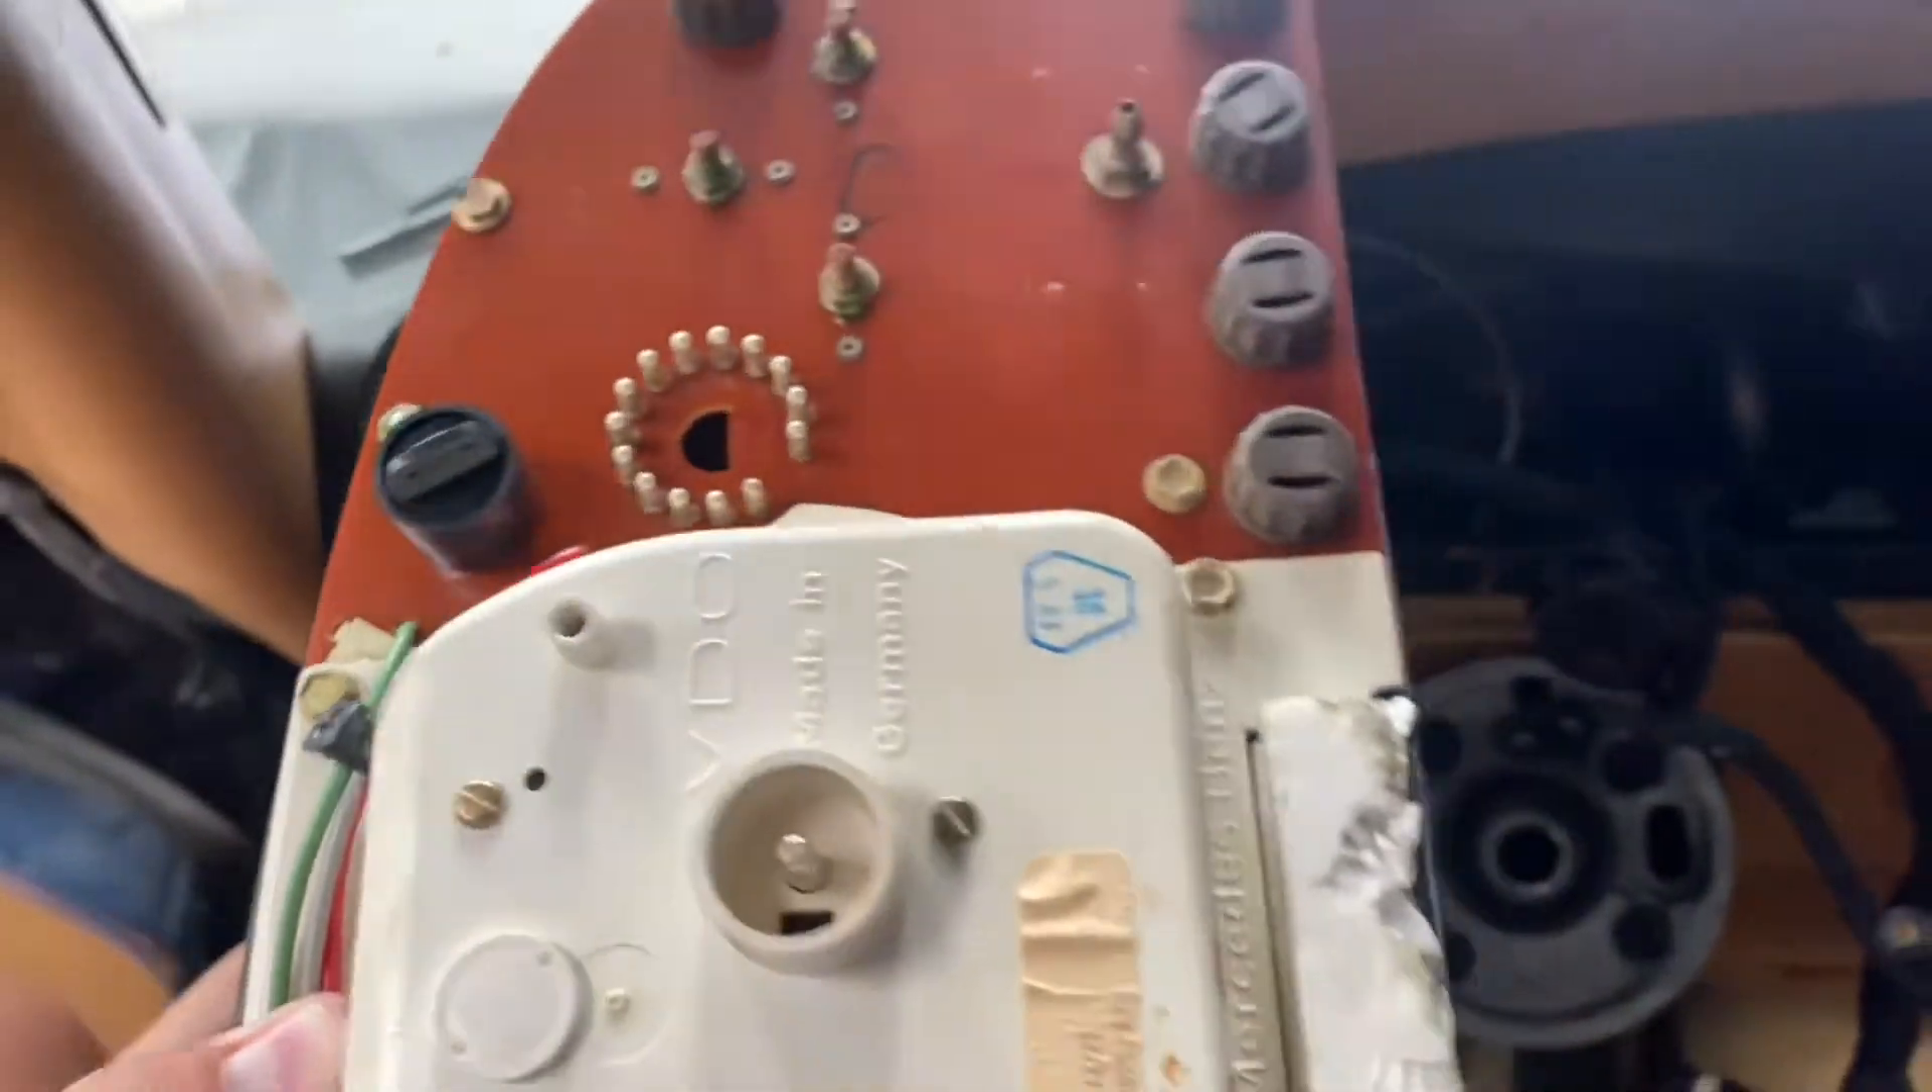Here you can turn this carefully until you can pull it out just like this and then like that and now you have the instrument cluster completely out of the car.